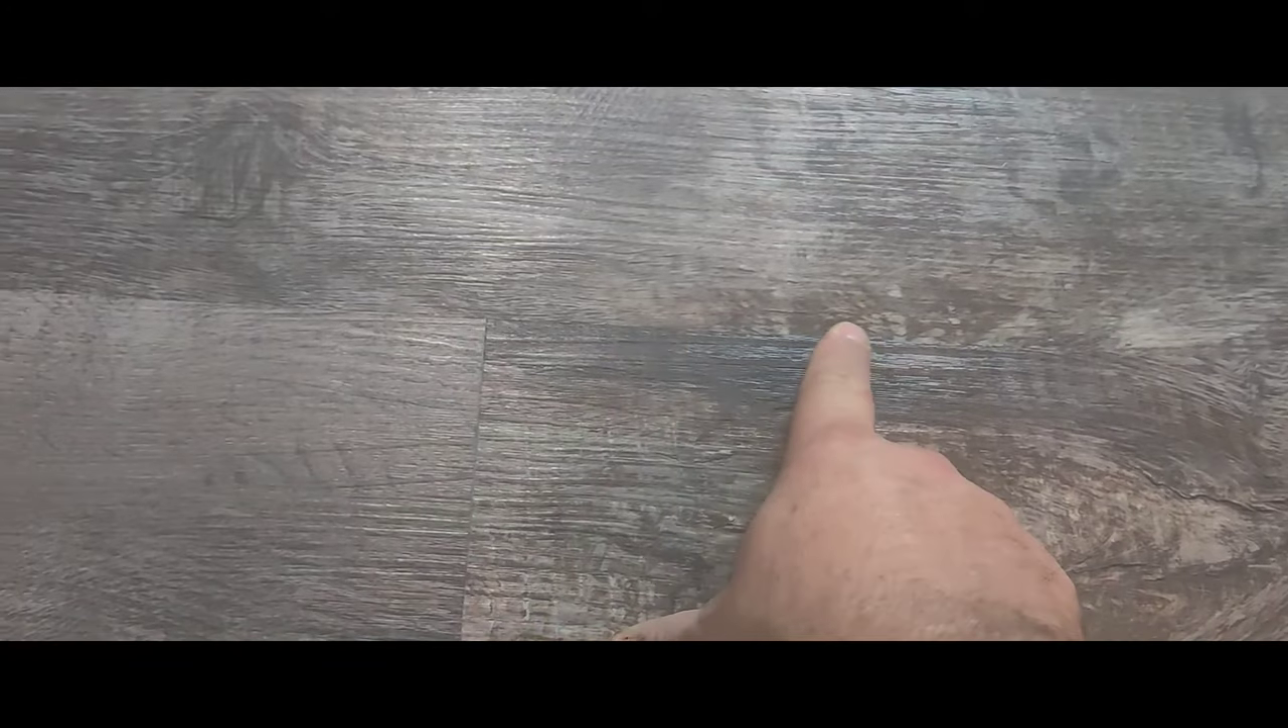Now, if you look, see how tight these seams are? That's what you're looking for.